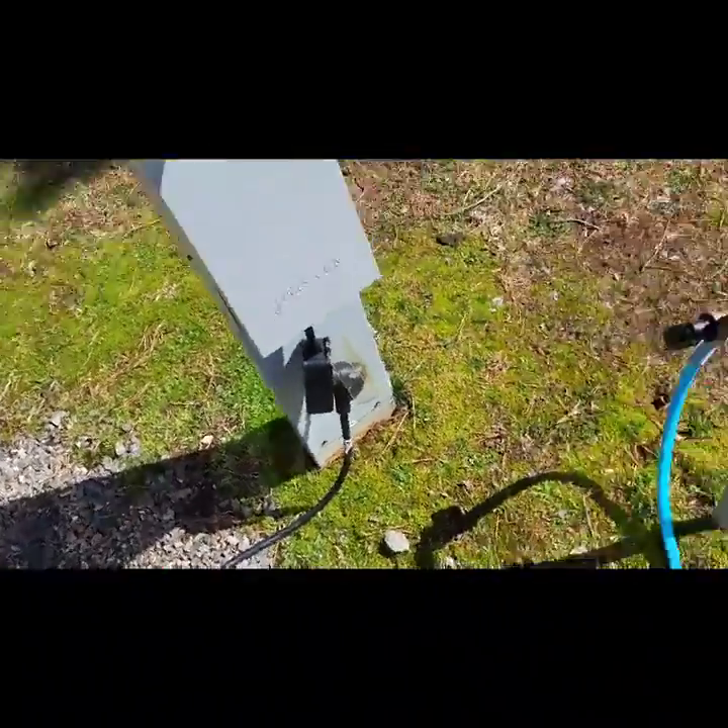There's our completed power hooked up.